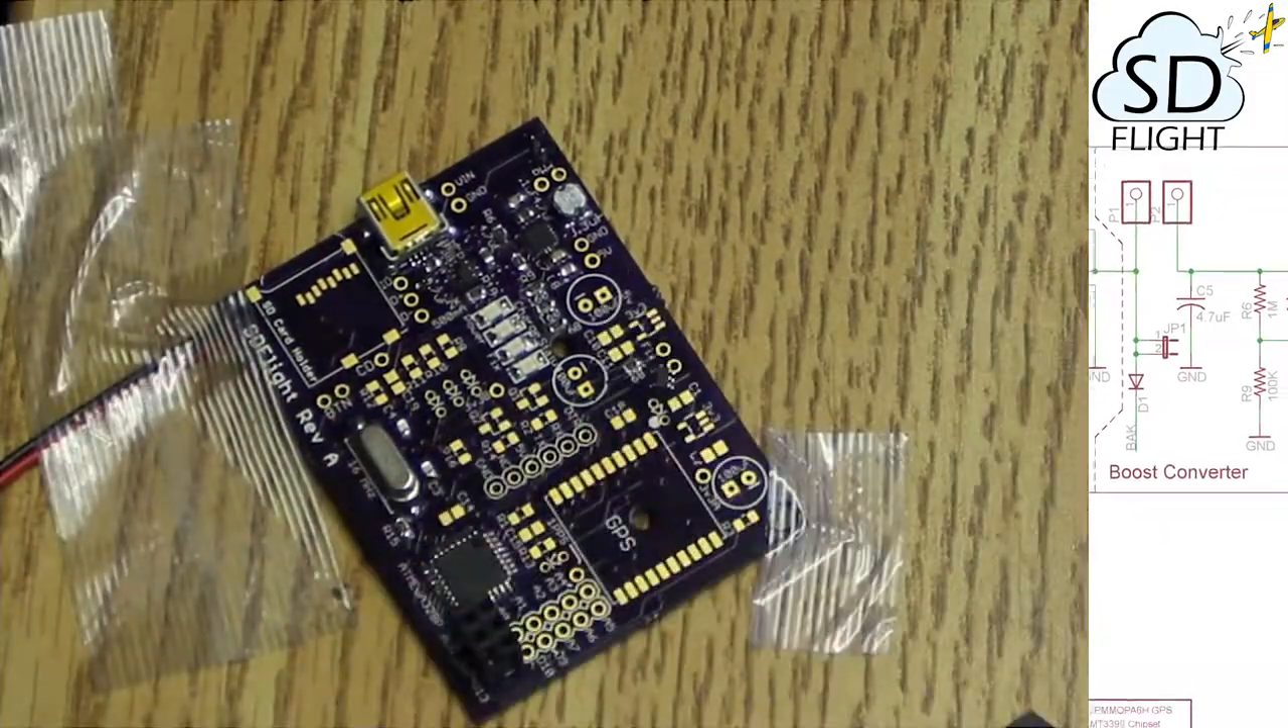So here you can see we've put on the USB port, the USB port isn't actually transferring any data back and forth, it's just charging the device.